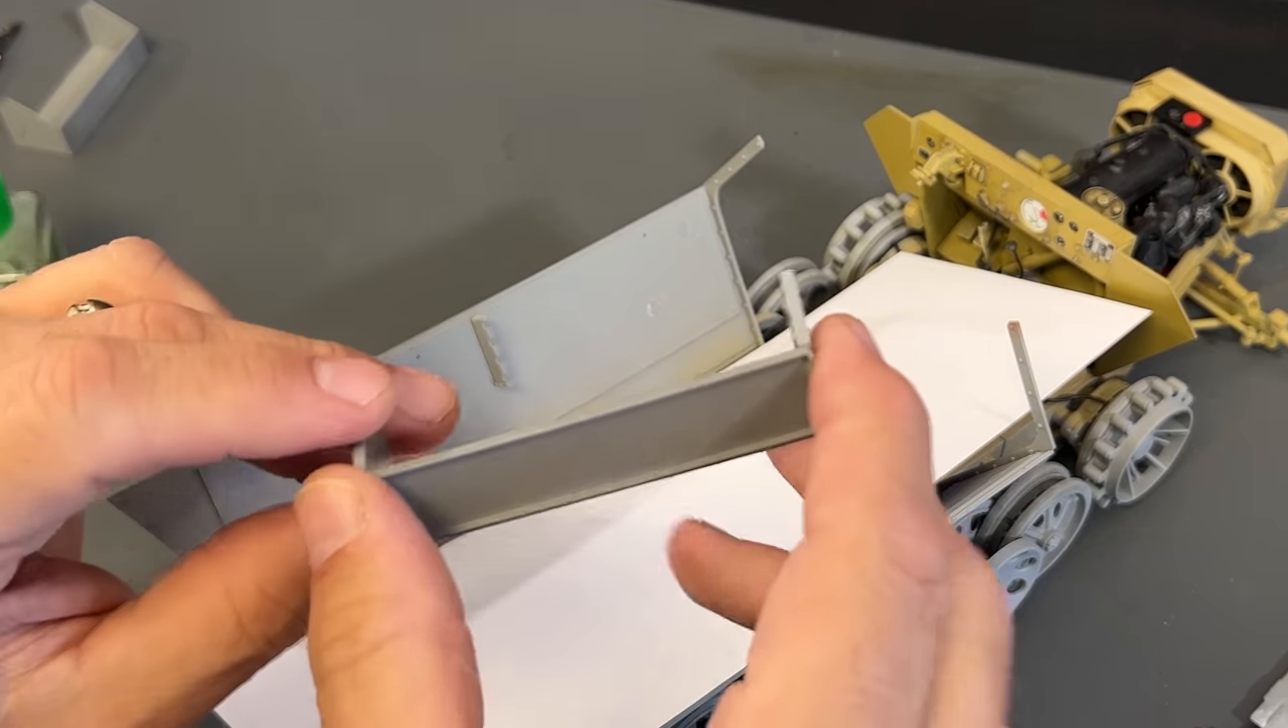I've also started to assemble the little bins on the side.